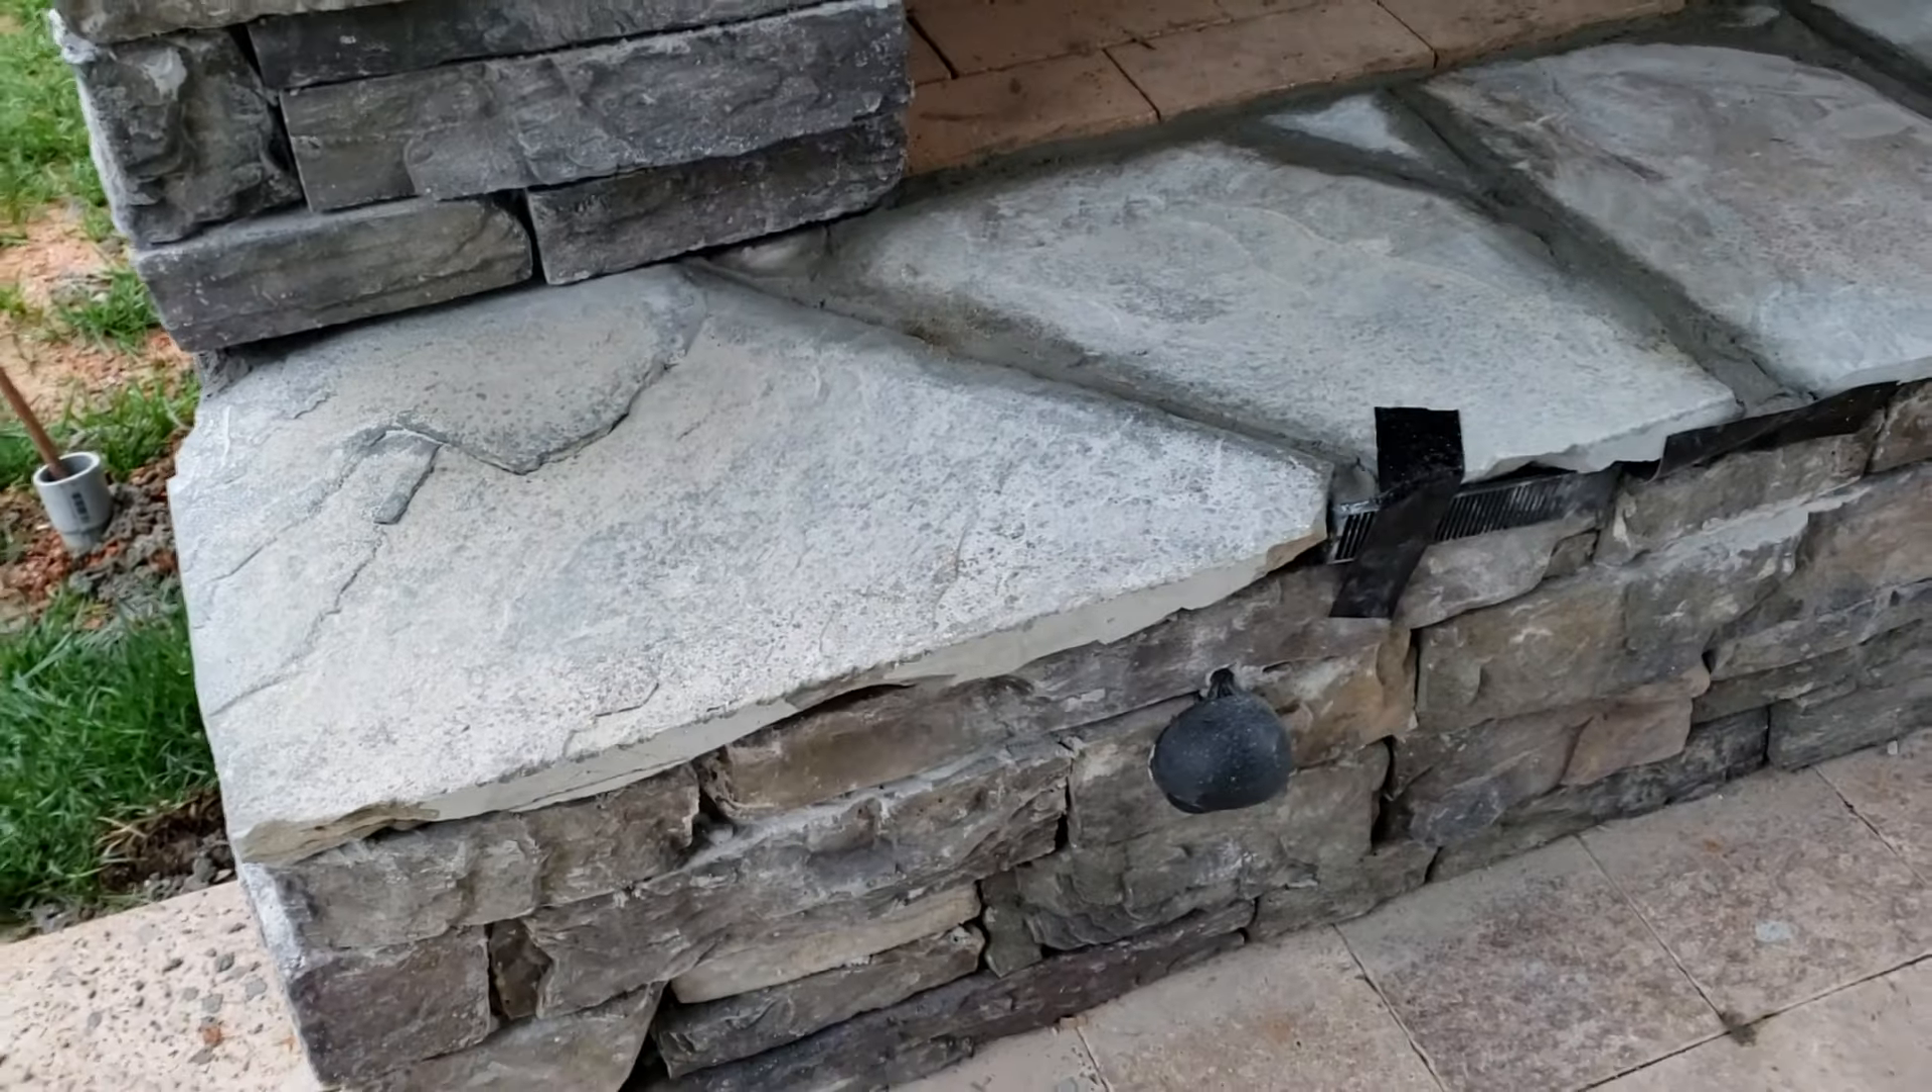So we just finished today installing all these, uh, hearth pieces.